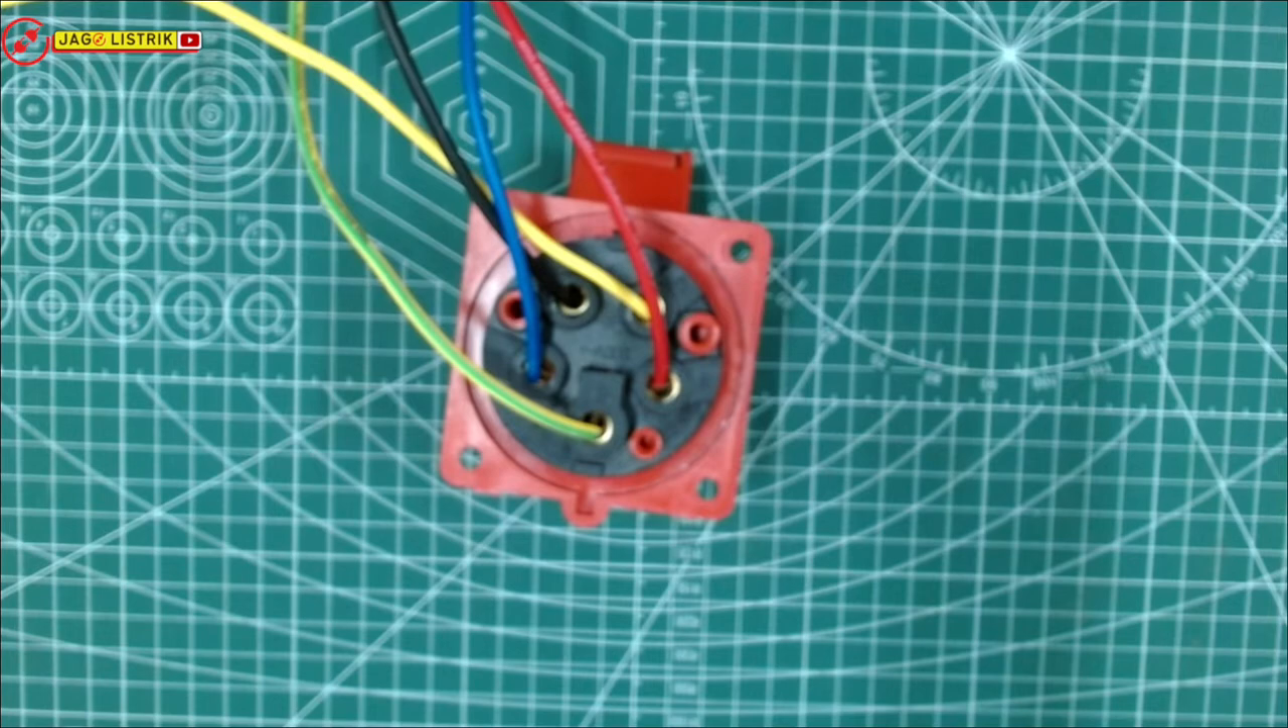Oke semua kabel Kelima kabel sudah terpasang Ground RST neutral nya.